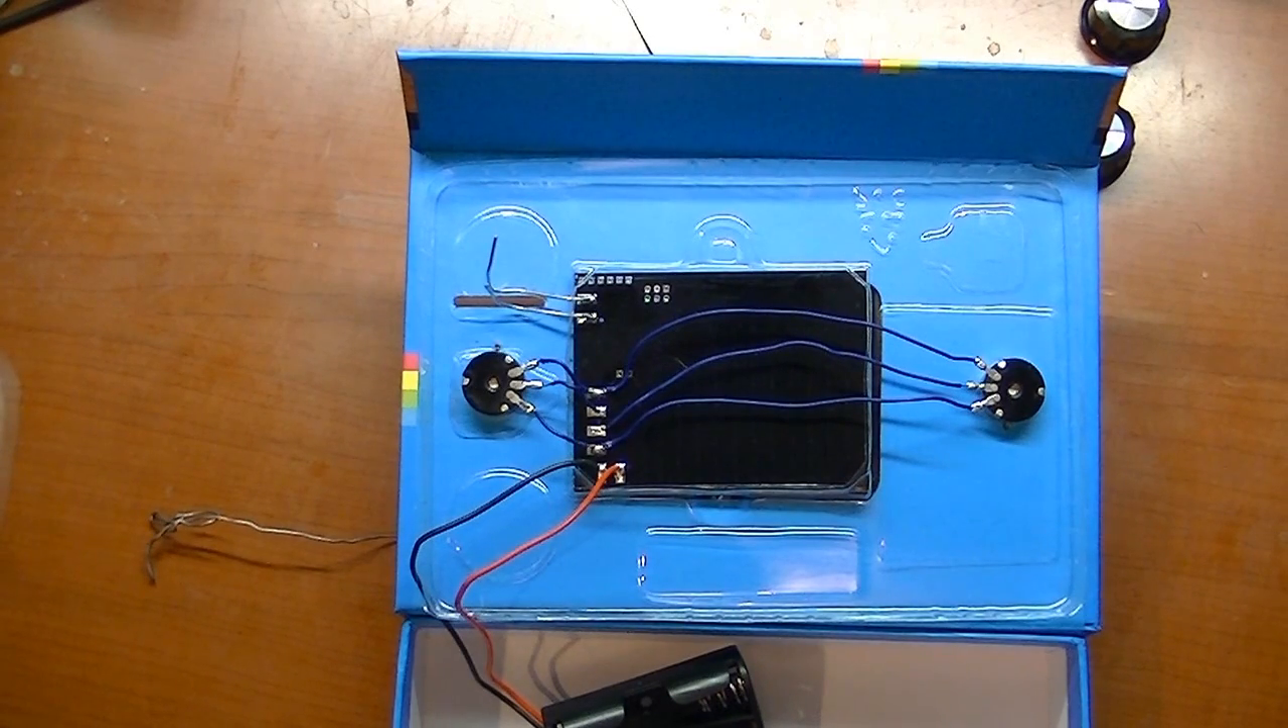So pretty much all the wiring is now complete.